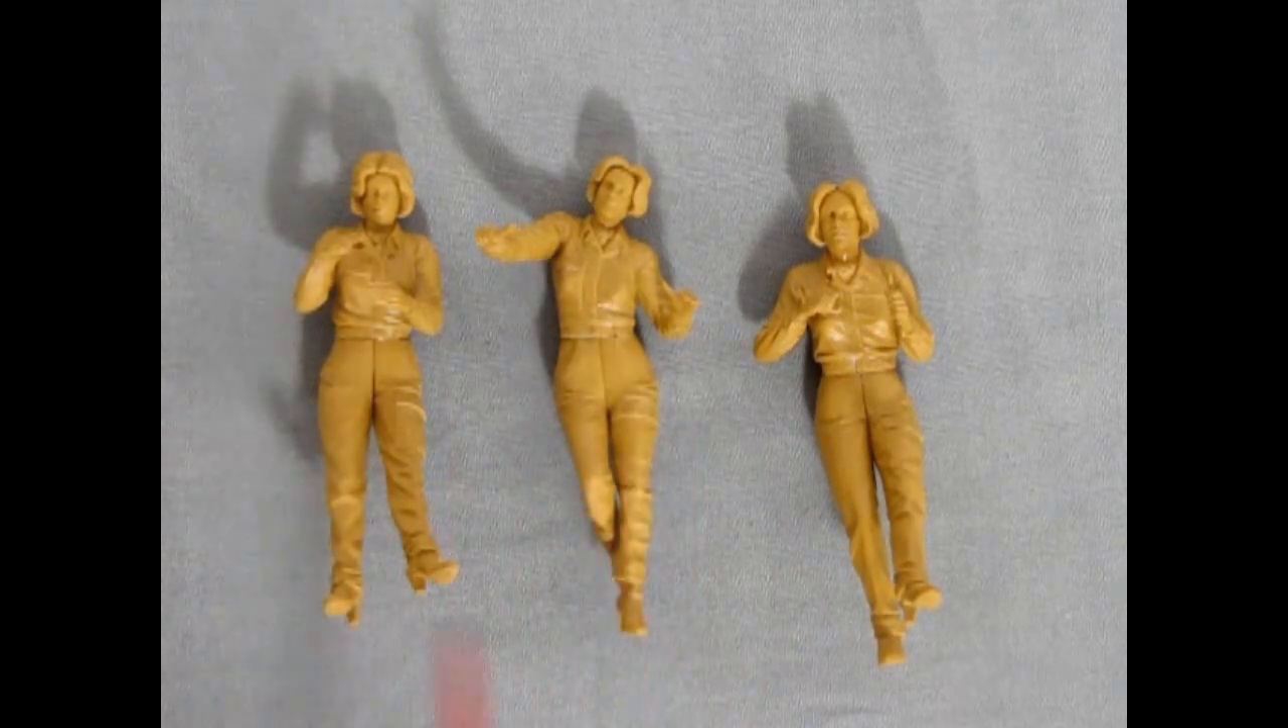So here we have our three female mechanics from 1910 all built up and ready to go on their first mechanic job fixing the model t.